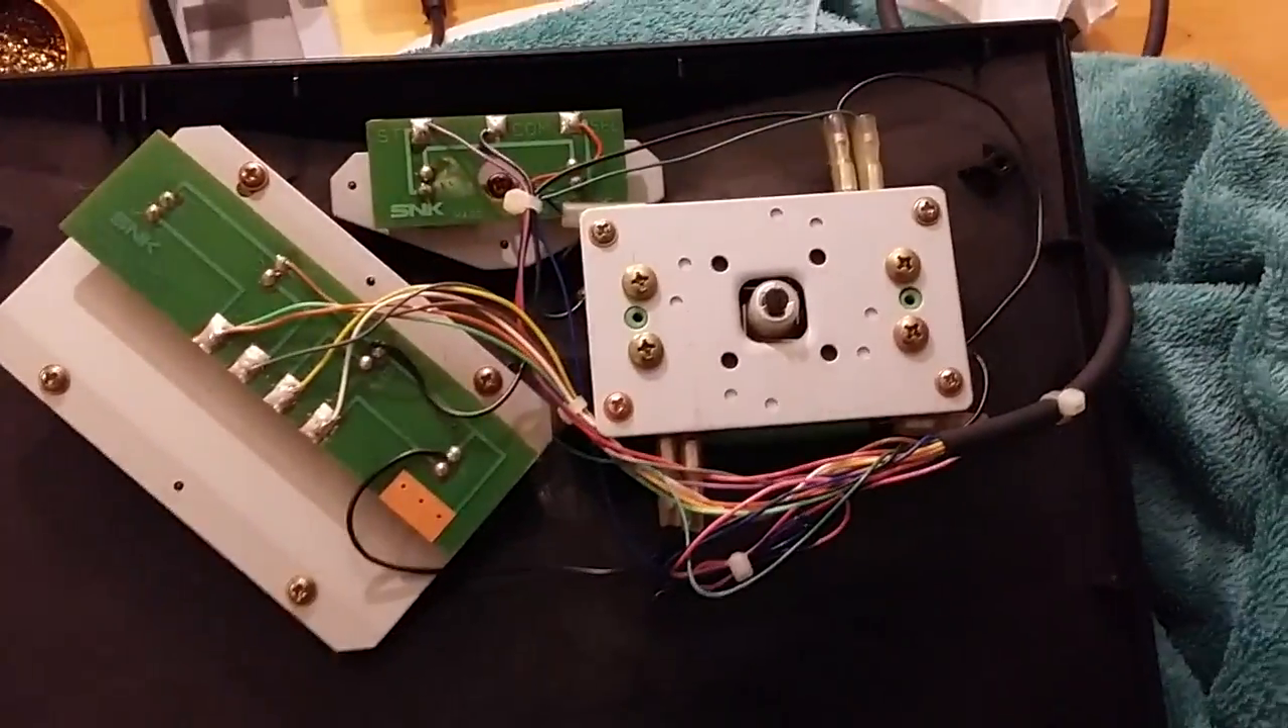So I've already removed the back side of this stick and this is the internals.